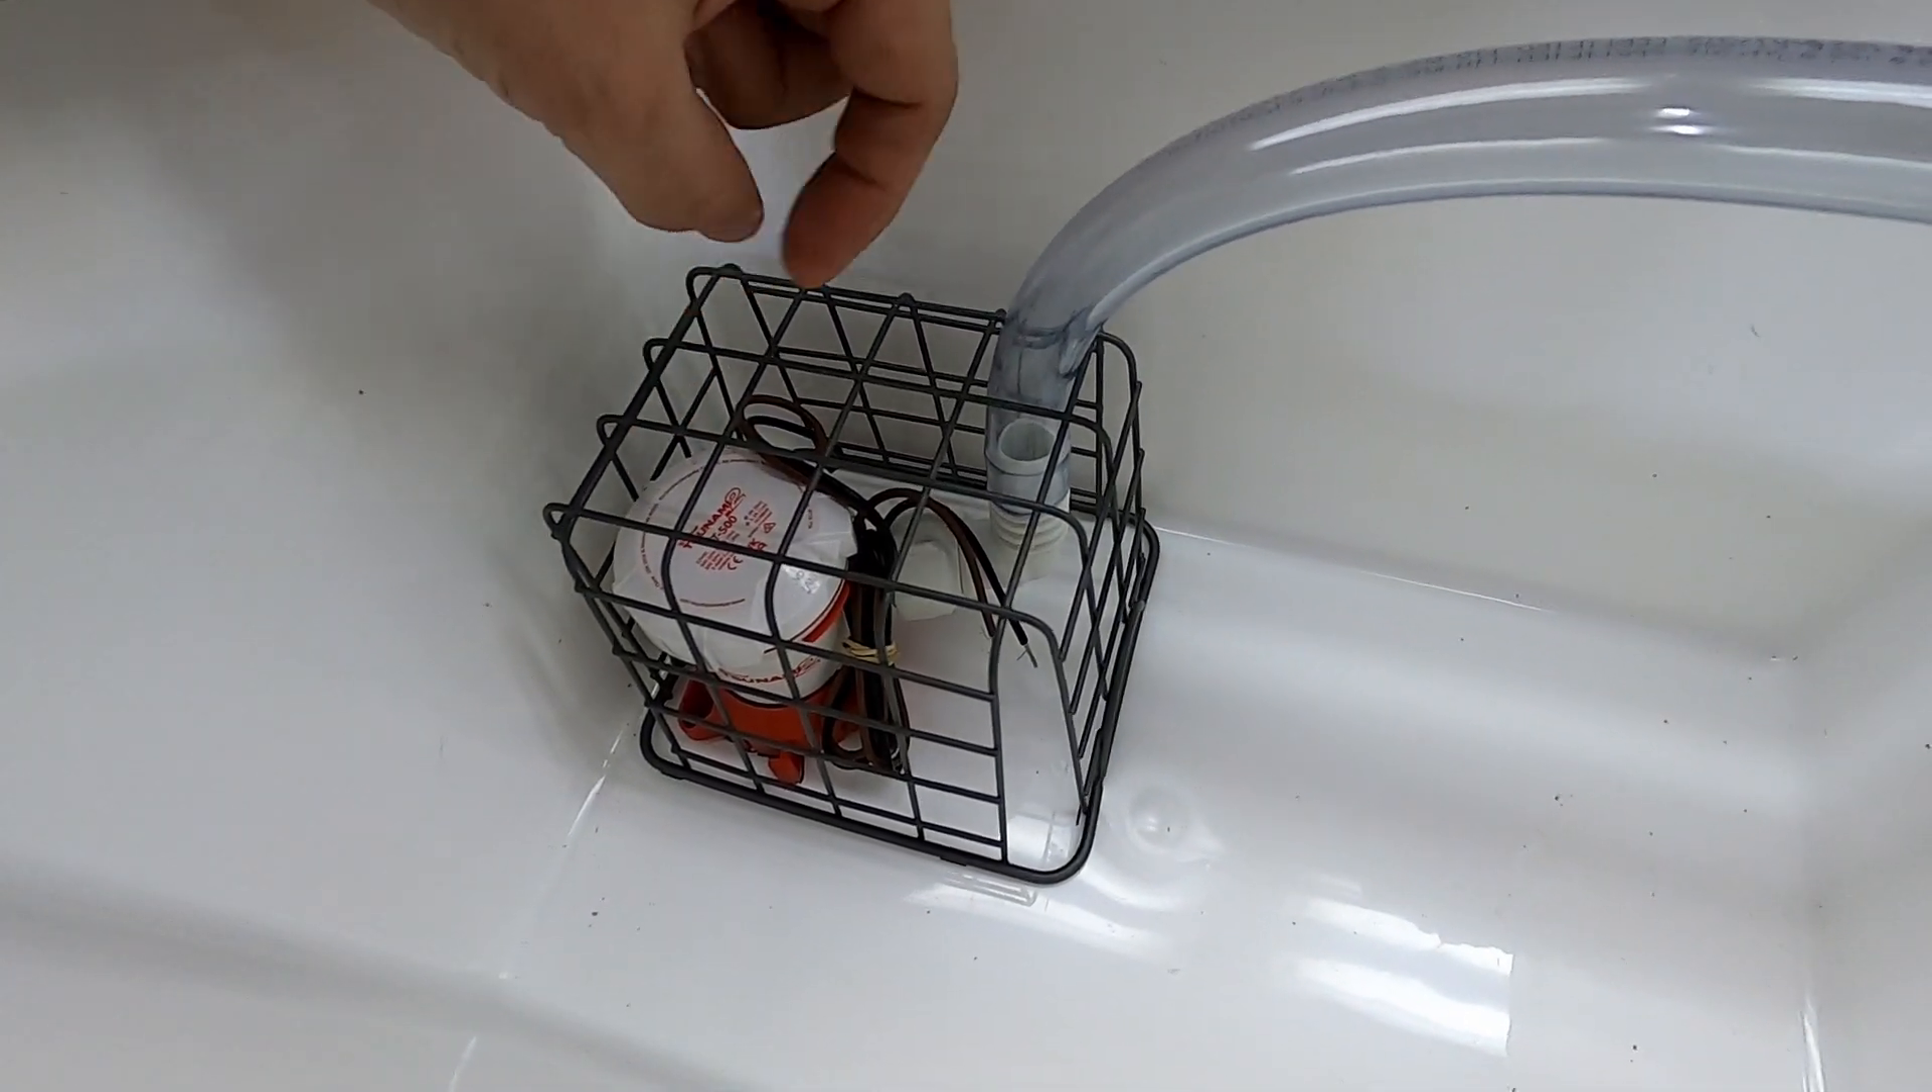All right, so now I've got the tubing cut to the right length, I've got the fitting attached to the pump, and I've got my cage in here.